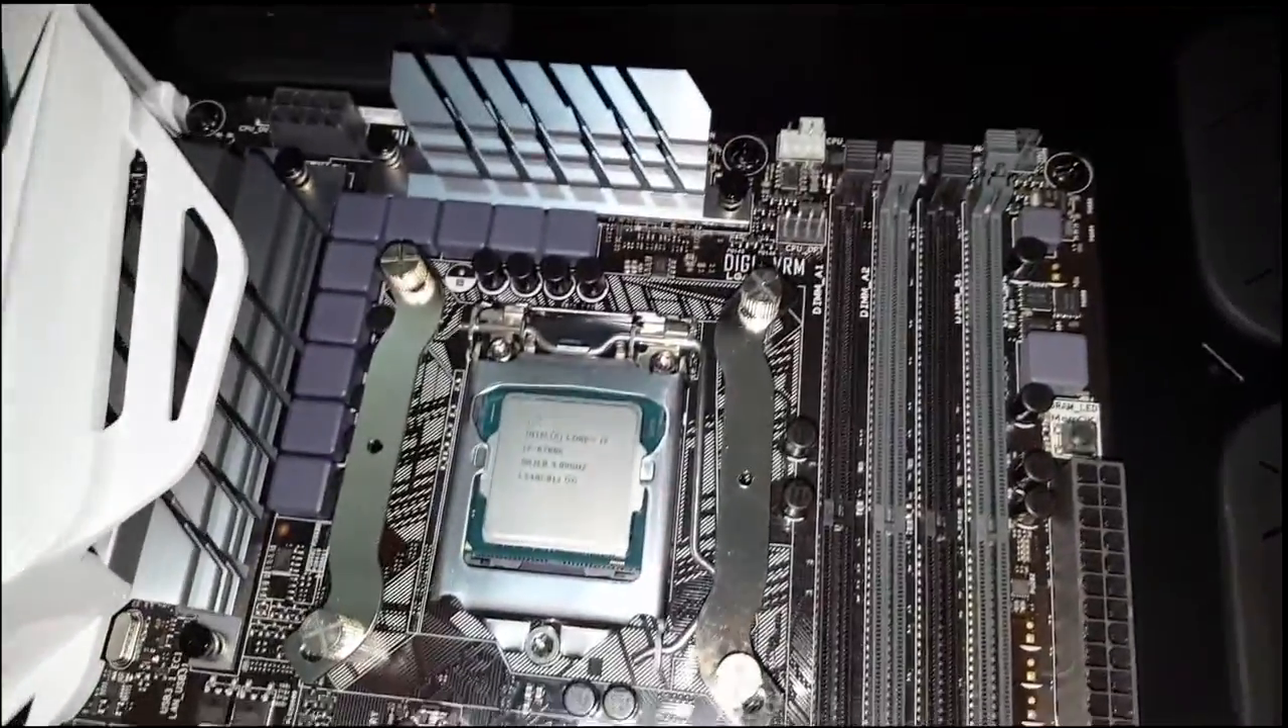So as you can see here, I have all of my mounting gear in place.